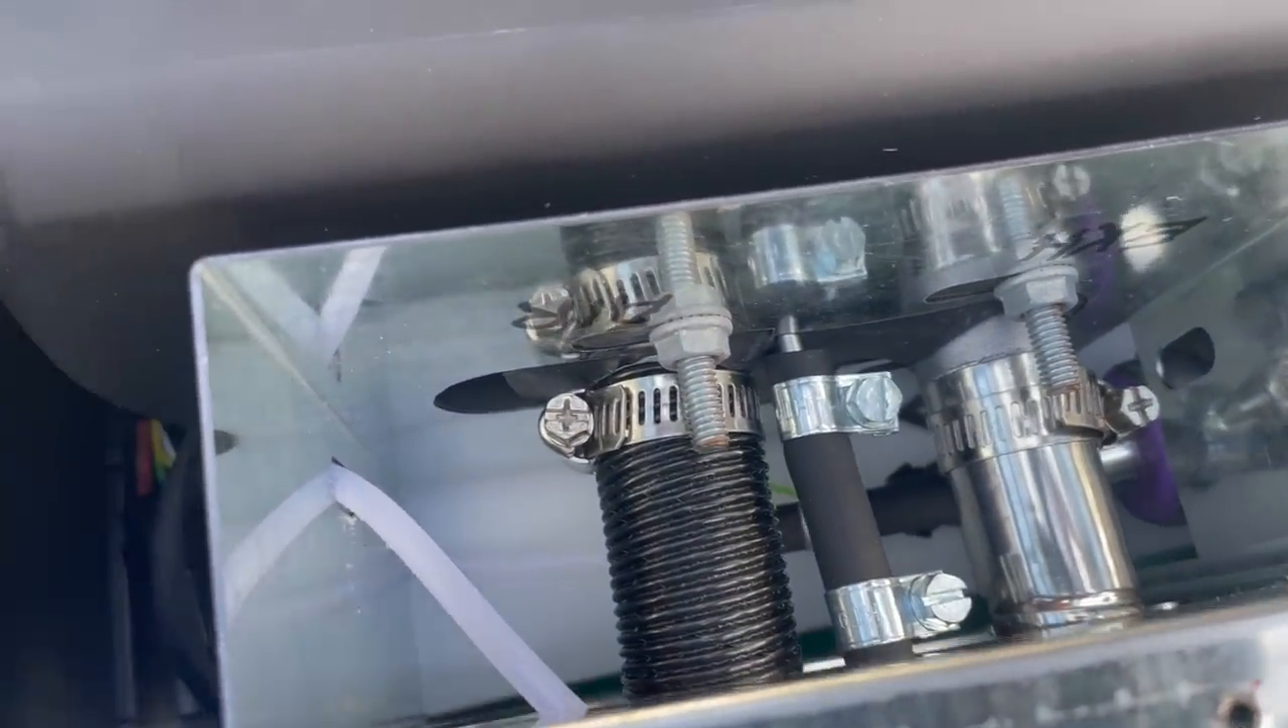So that's the unit with the pipes all clamped in position.